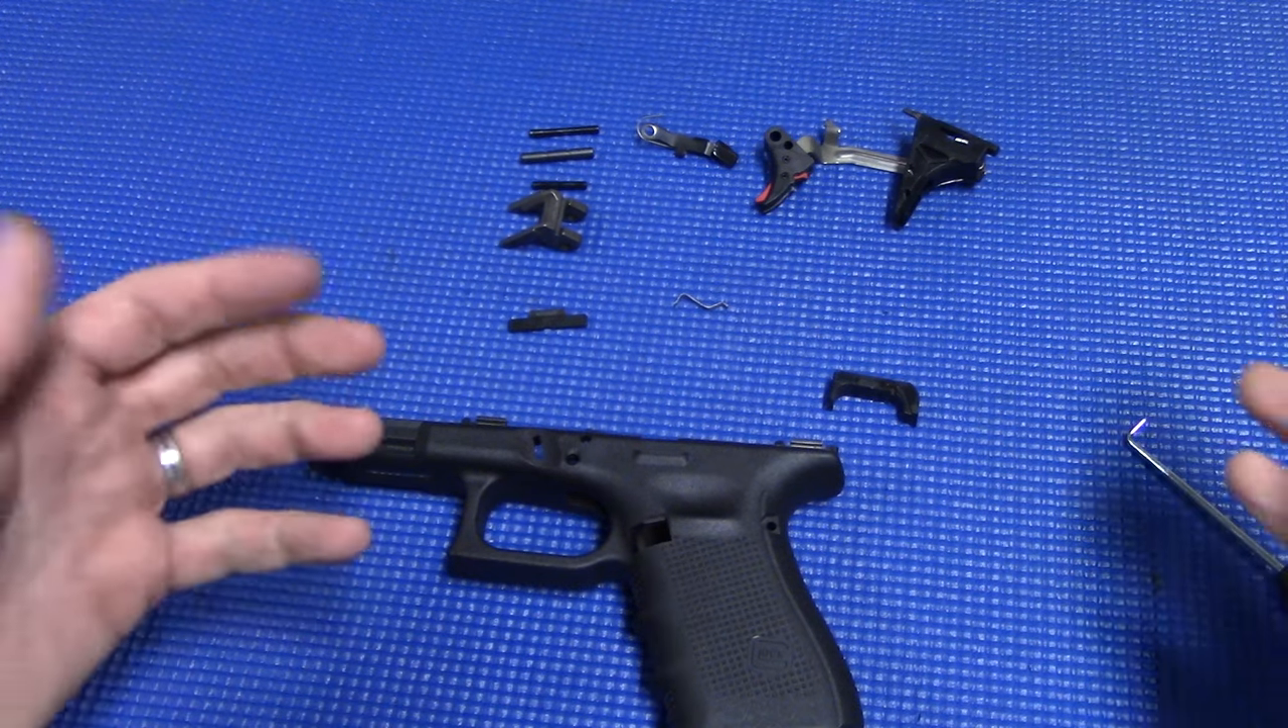So there you have full disassembly.